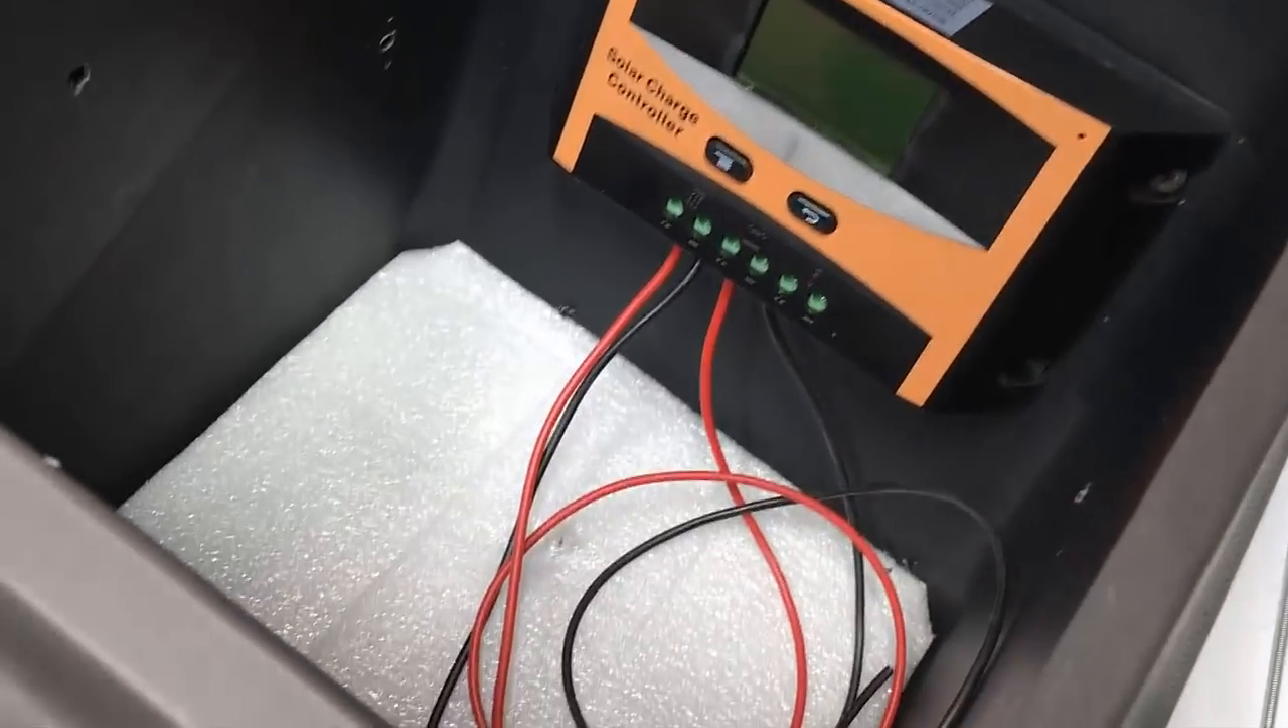So now I've got my charge controller mounted.